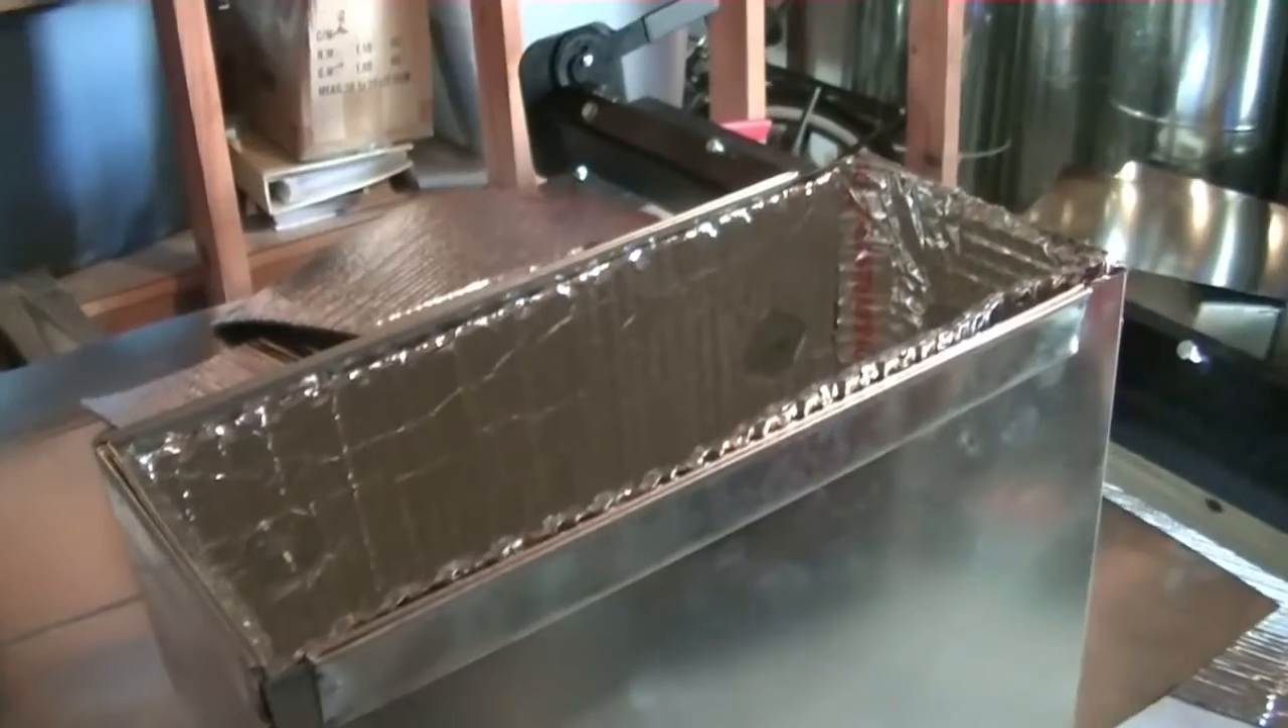We have all of our insulation in.